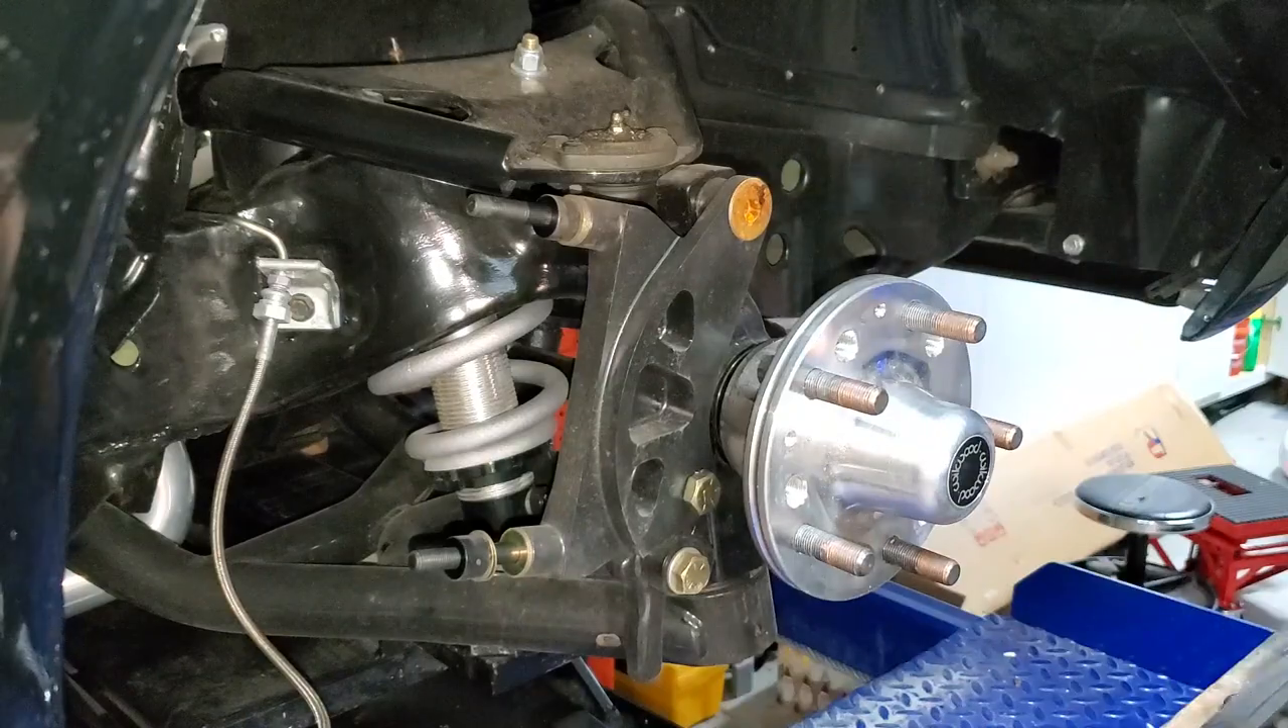So now we have the disc off.